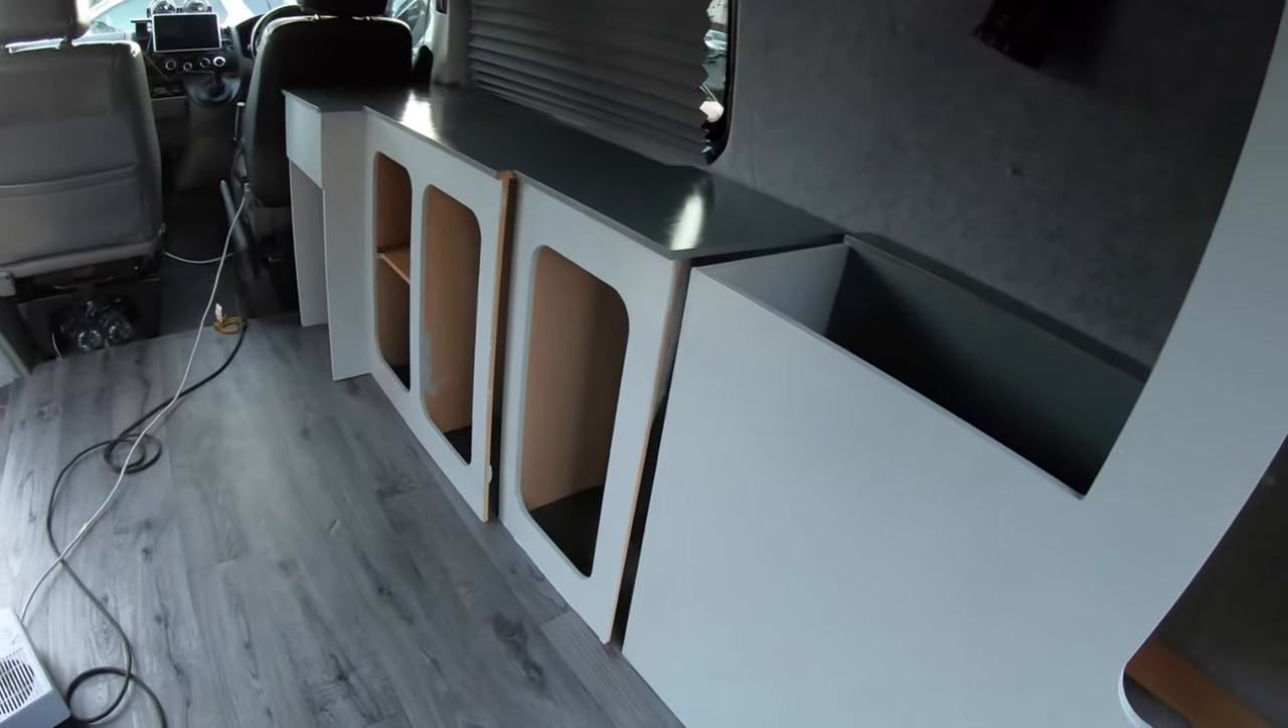And yes I've still got my doors to fit on.